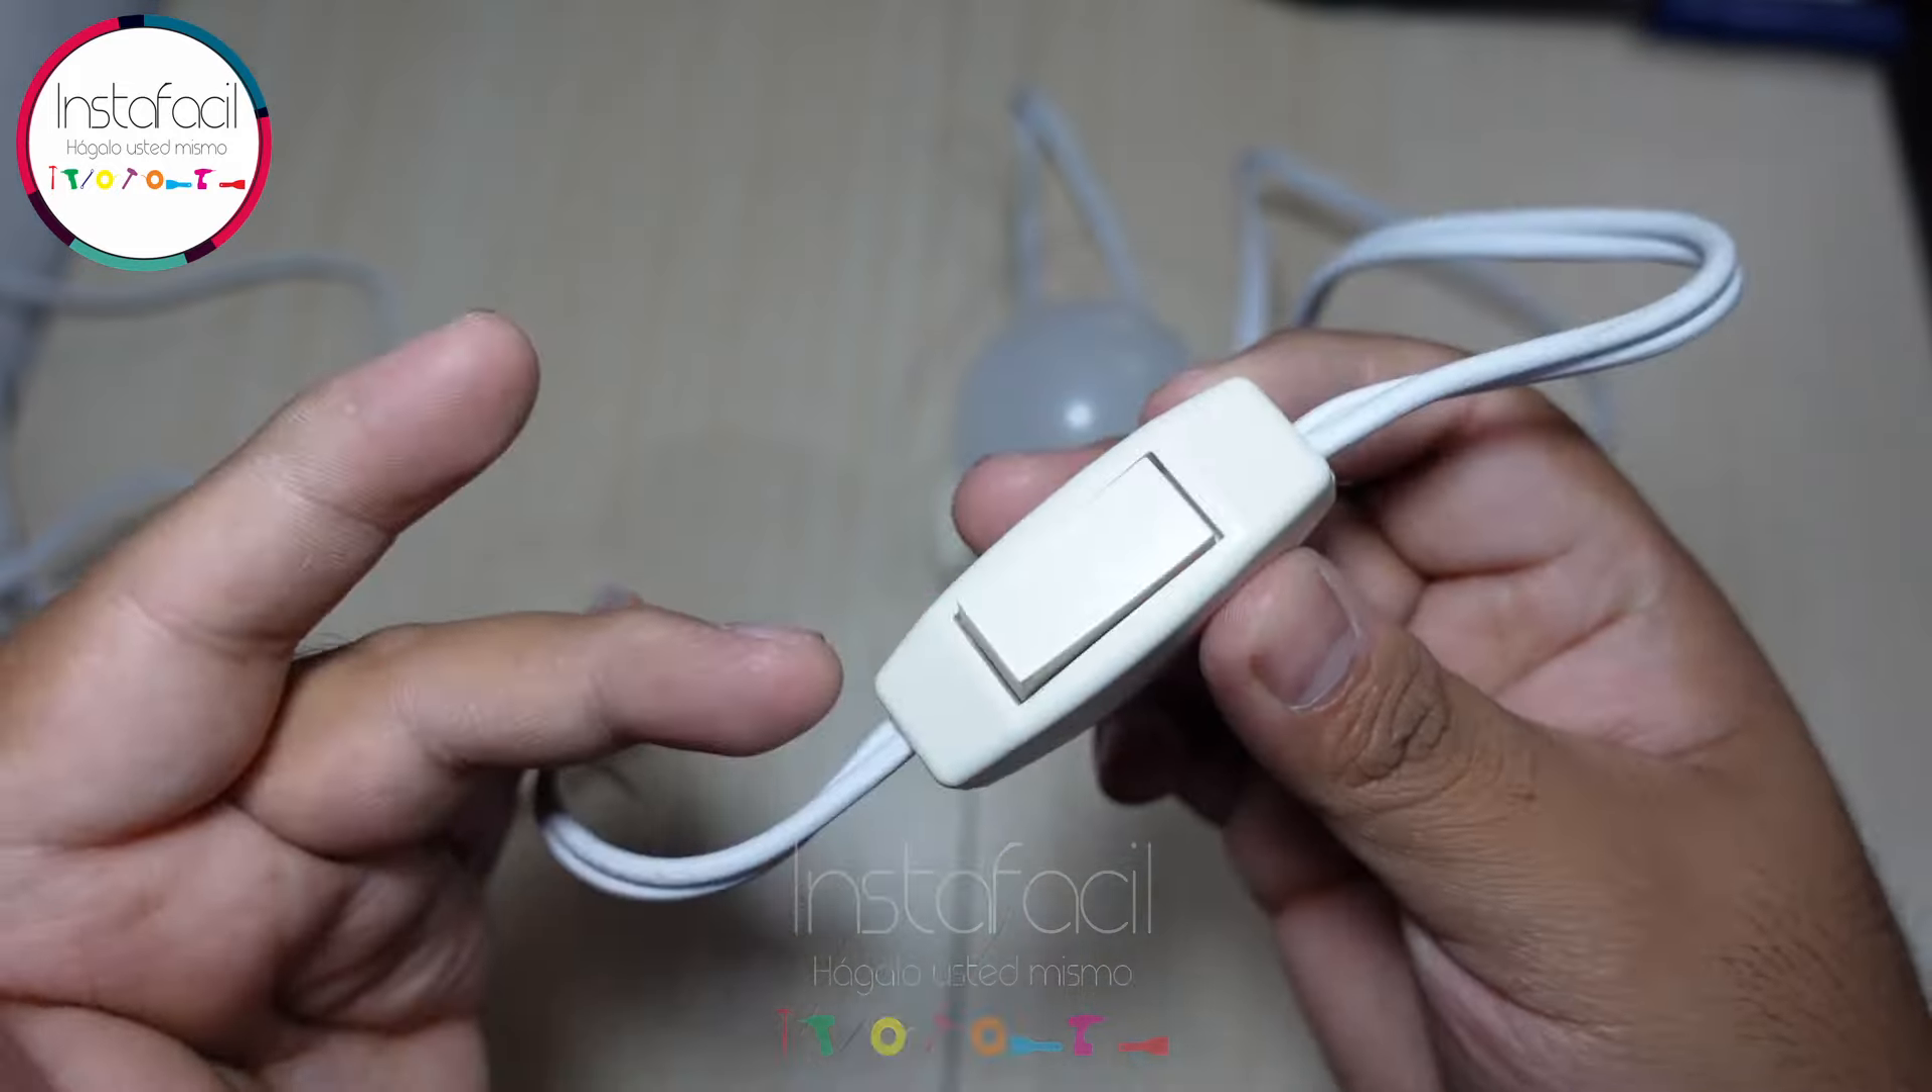Y así es como queda instalado este interruptor de paso.